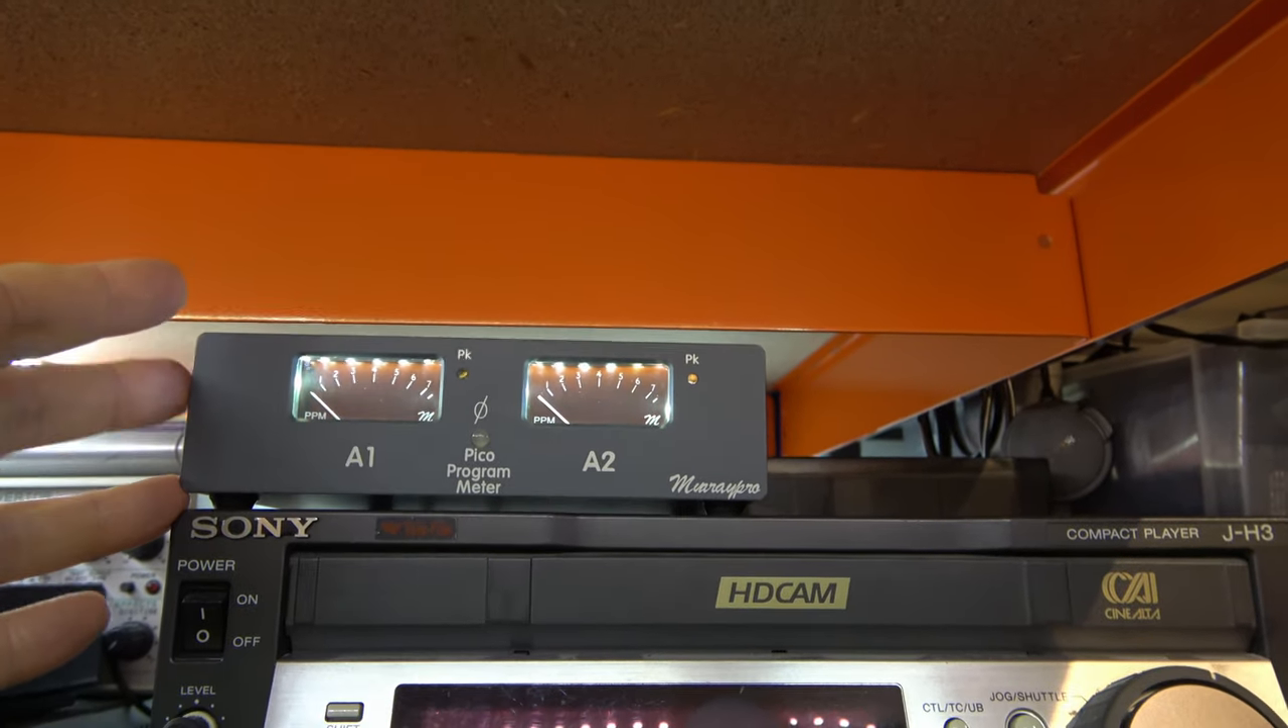Okay, so I have the ppm meter now installed here.